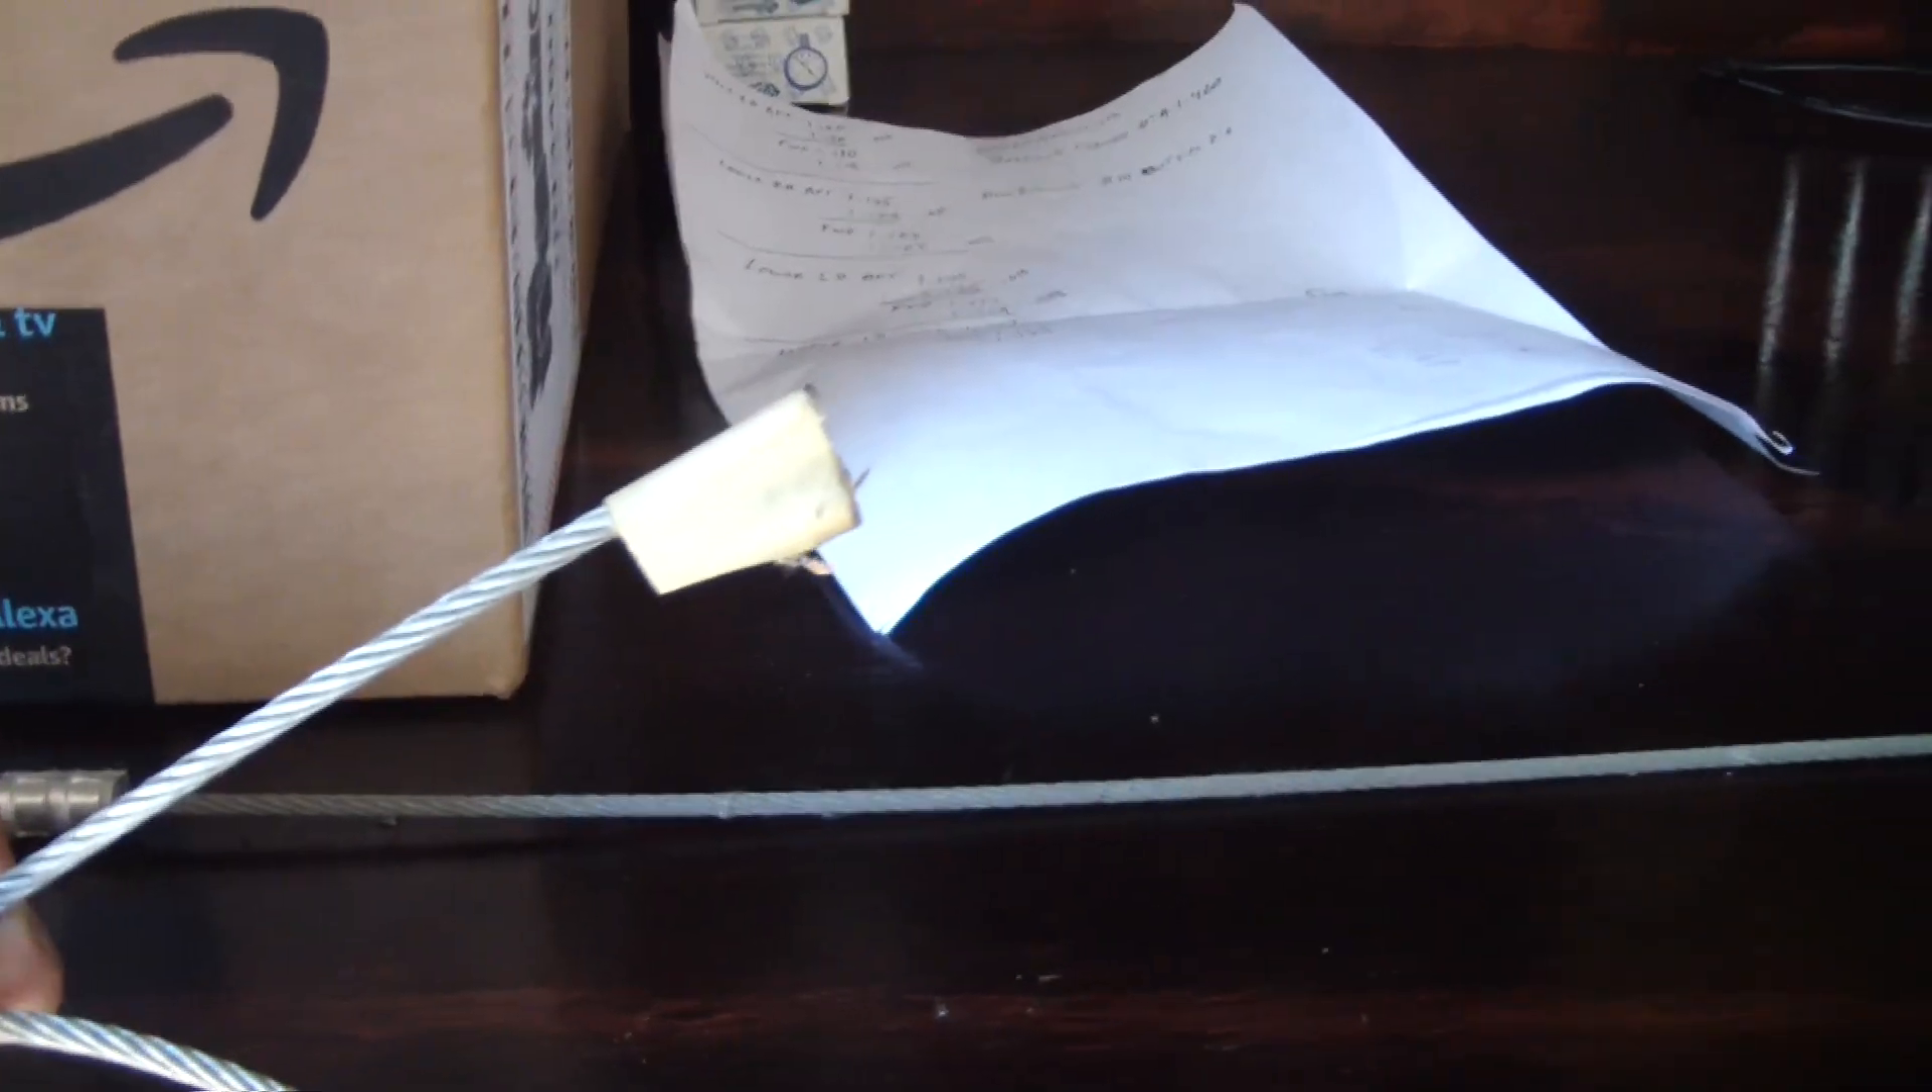And you can see I've already got tape on this end.